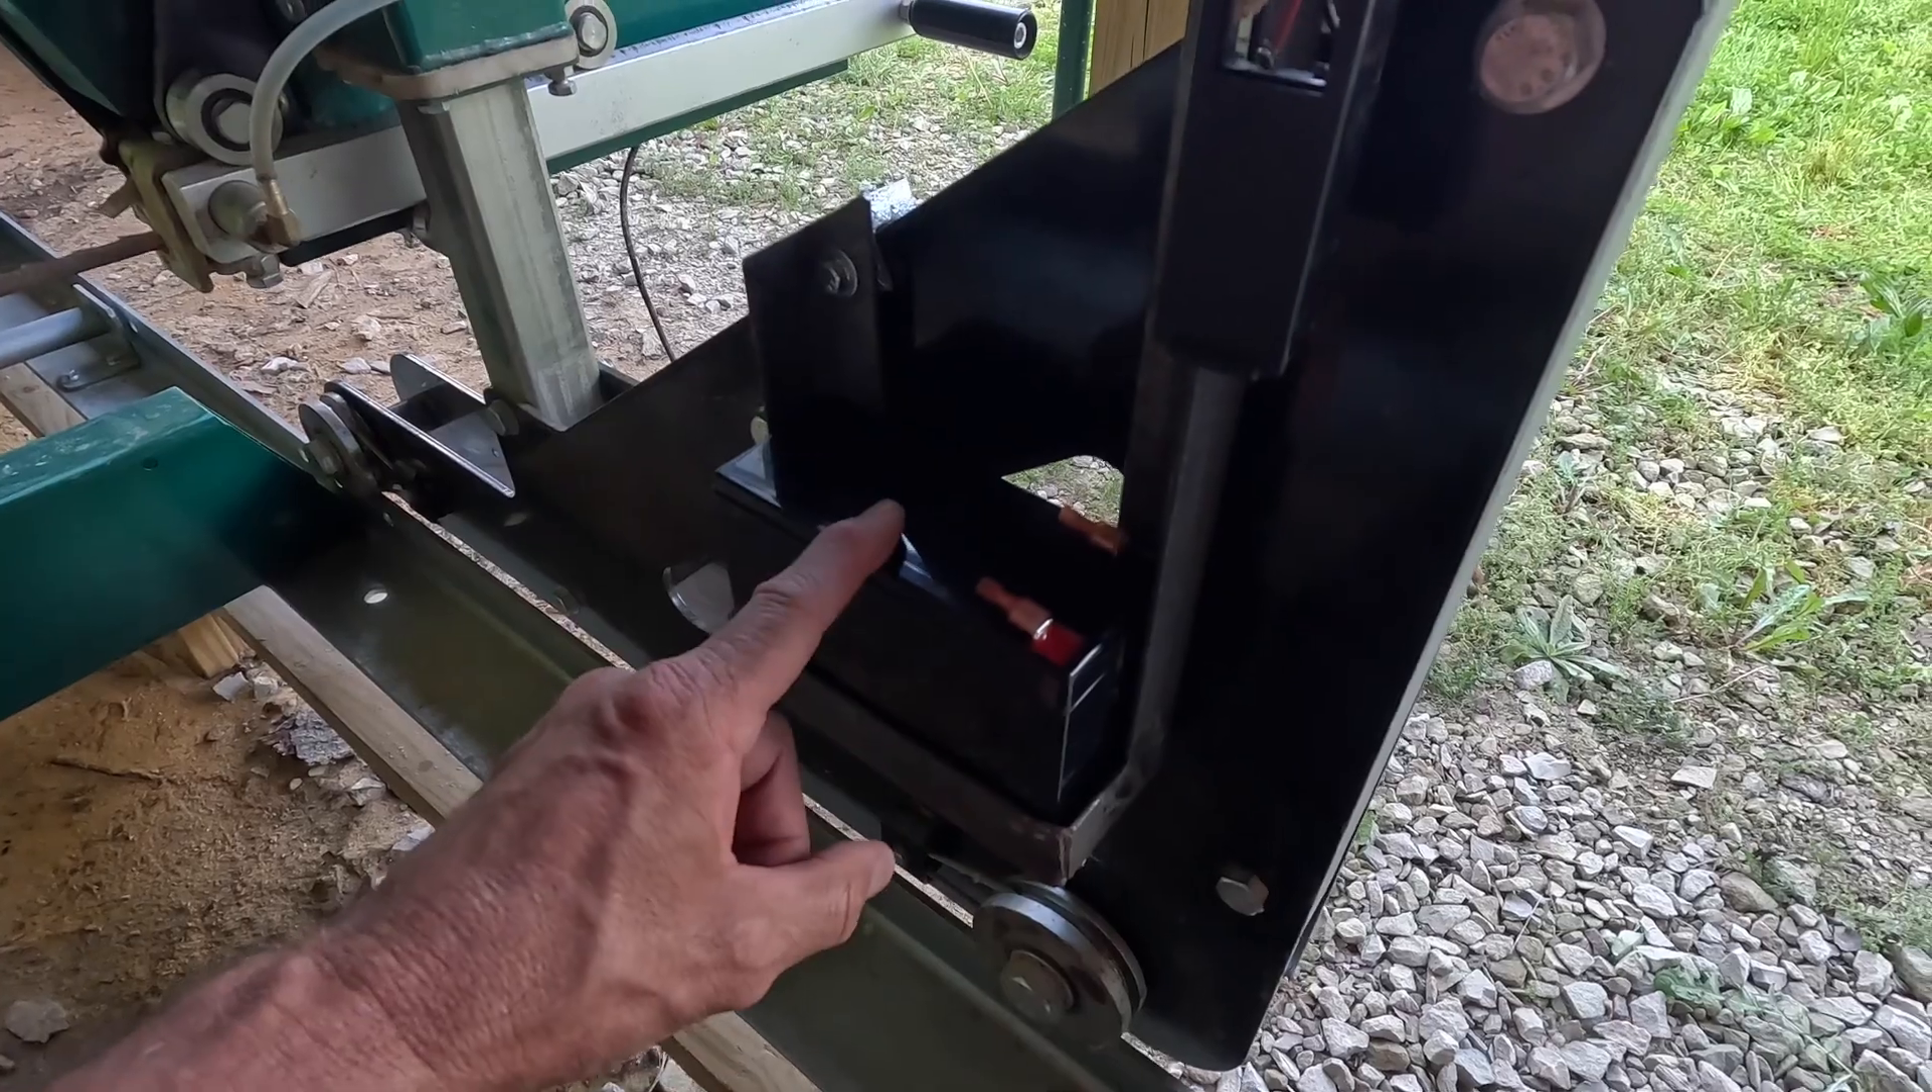We got this bracket, this battery bracket built and attached to the mill. We got our battery in it.